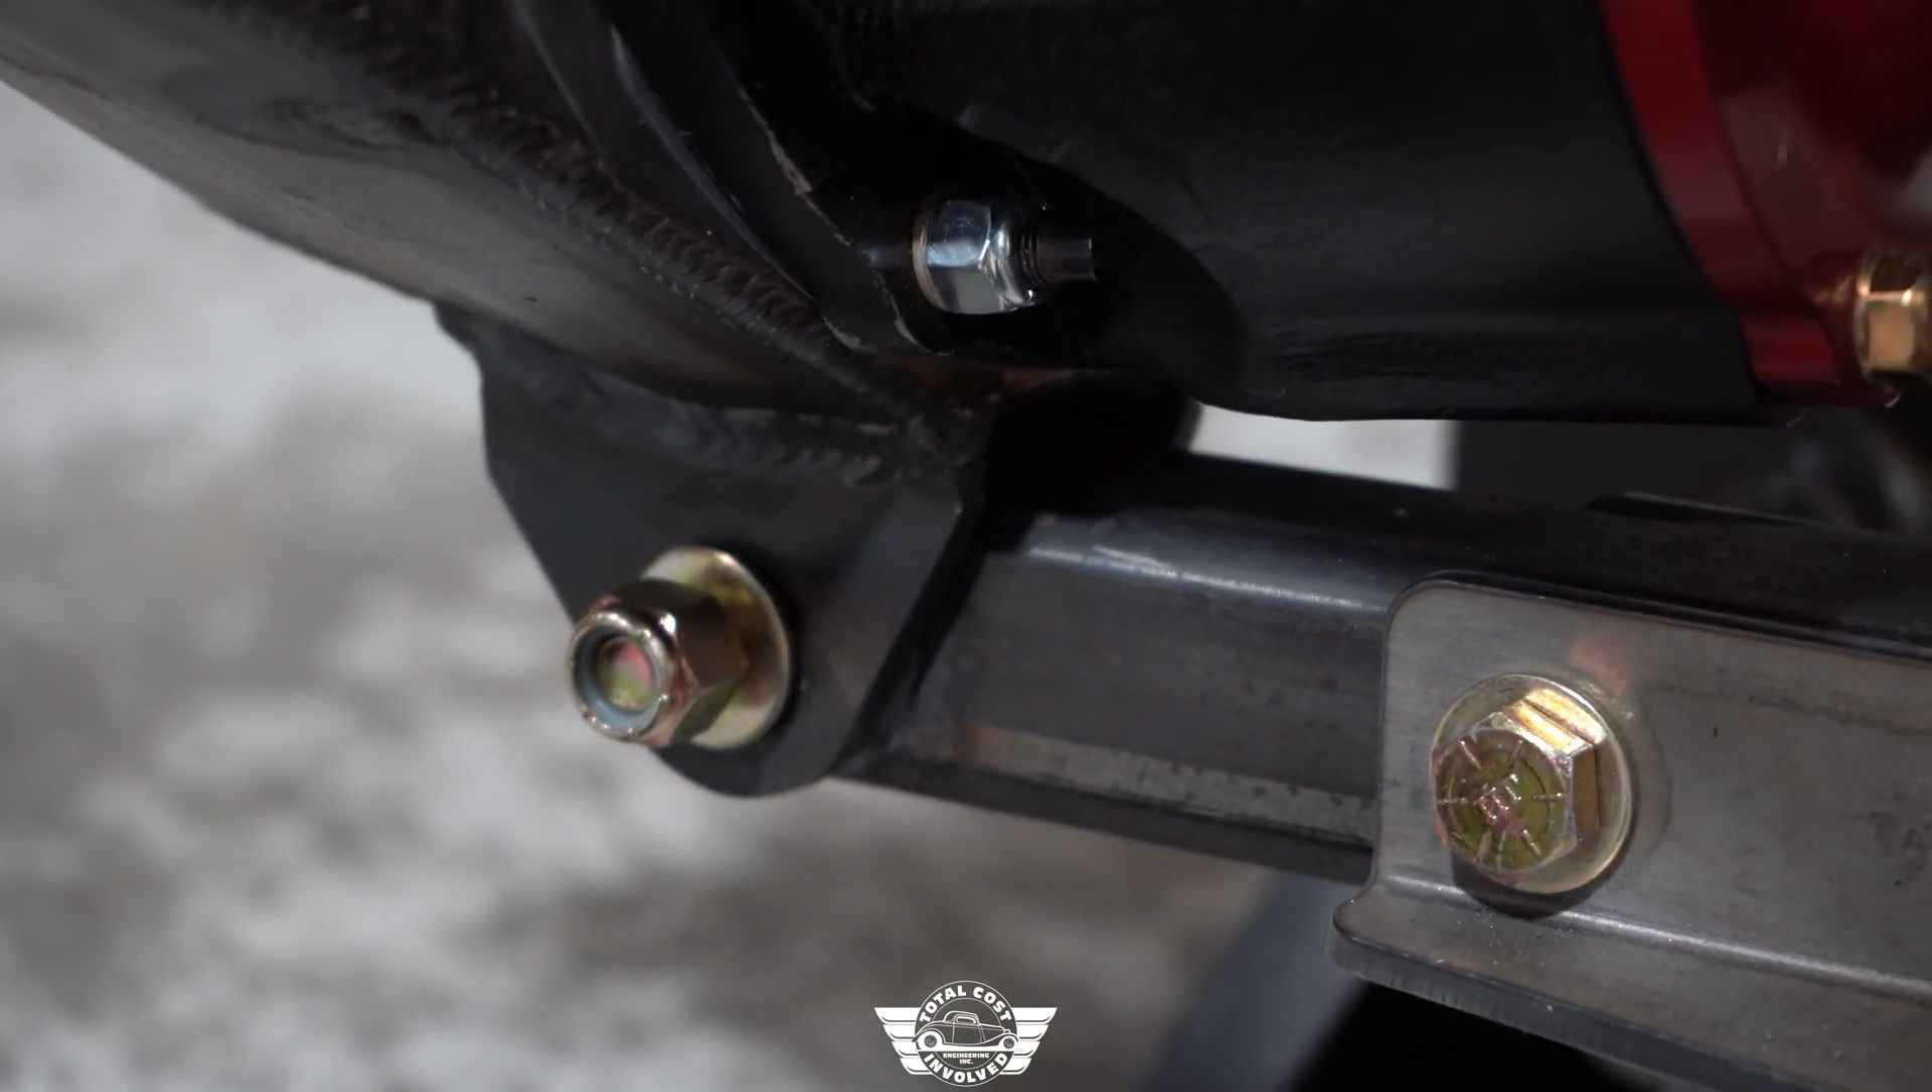So put the nut washer on and now you've got your torque arm connected on the lower section.